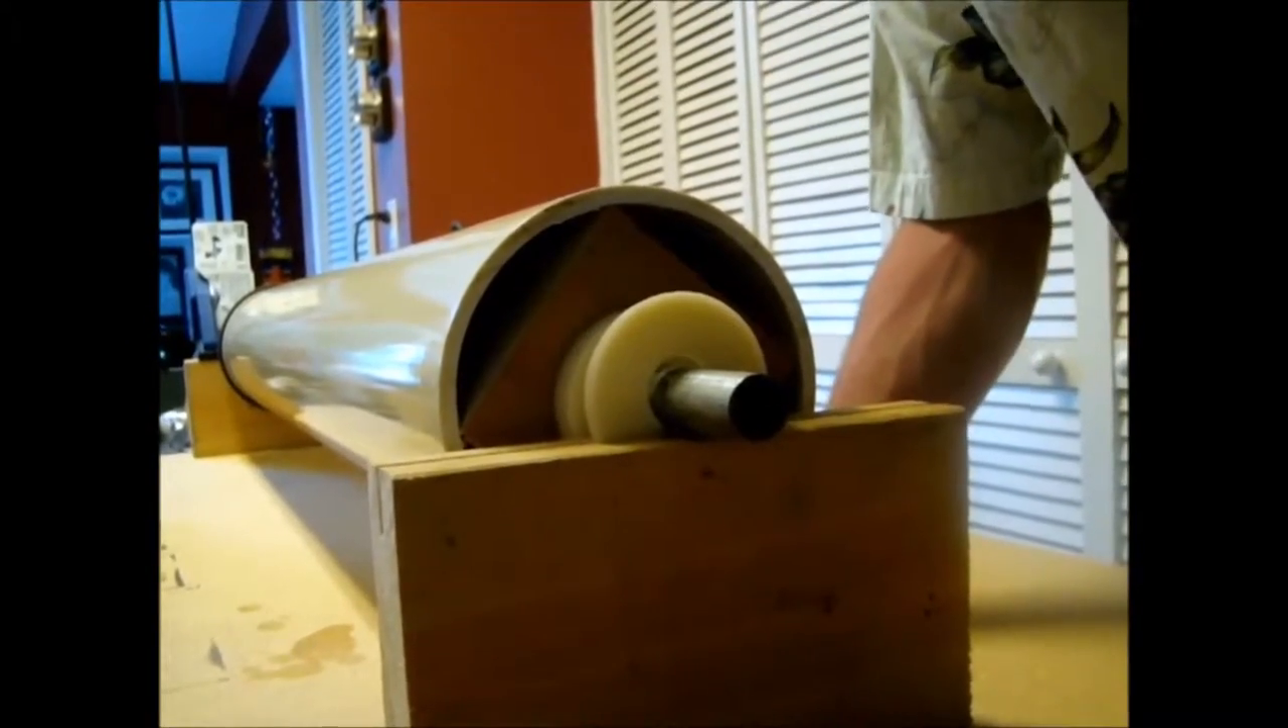To hold our 6-inch piece of PVC, we have a square block wedged inside.